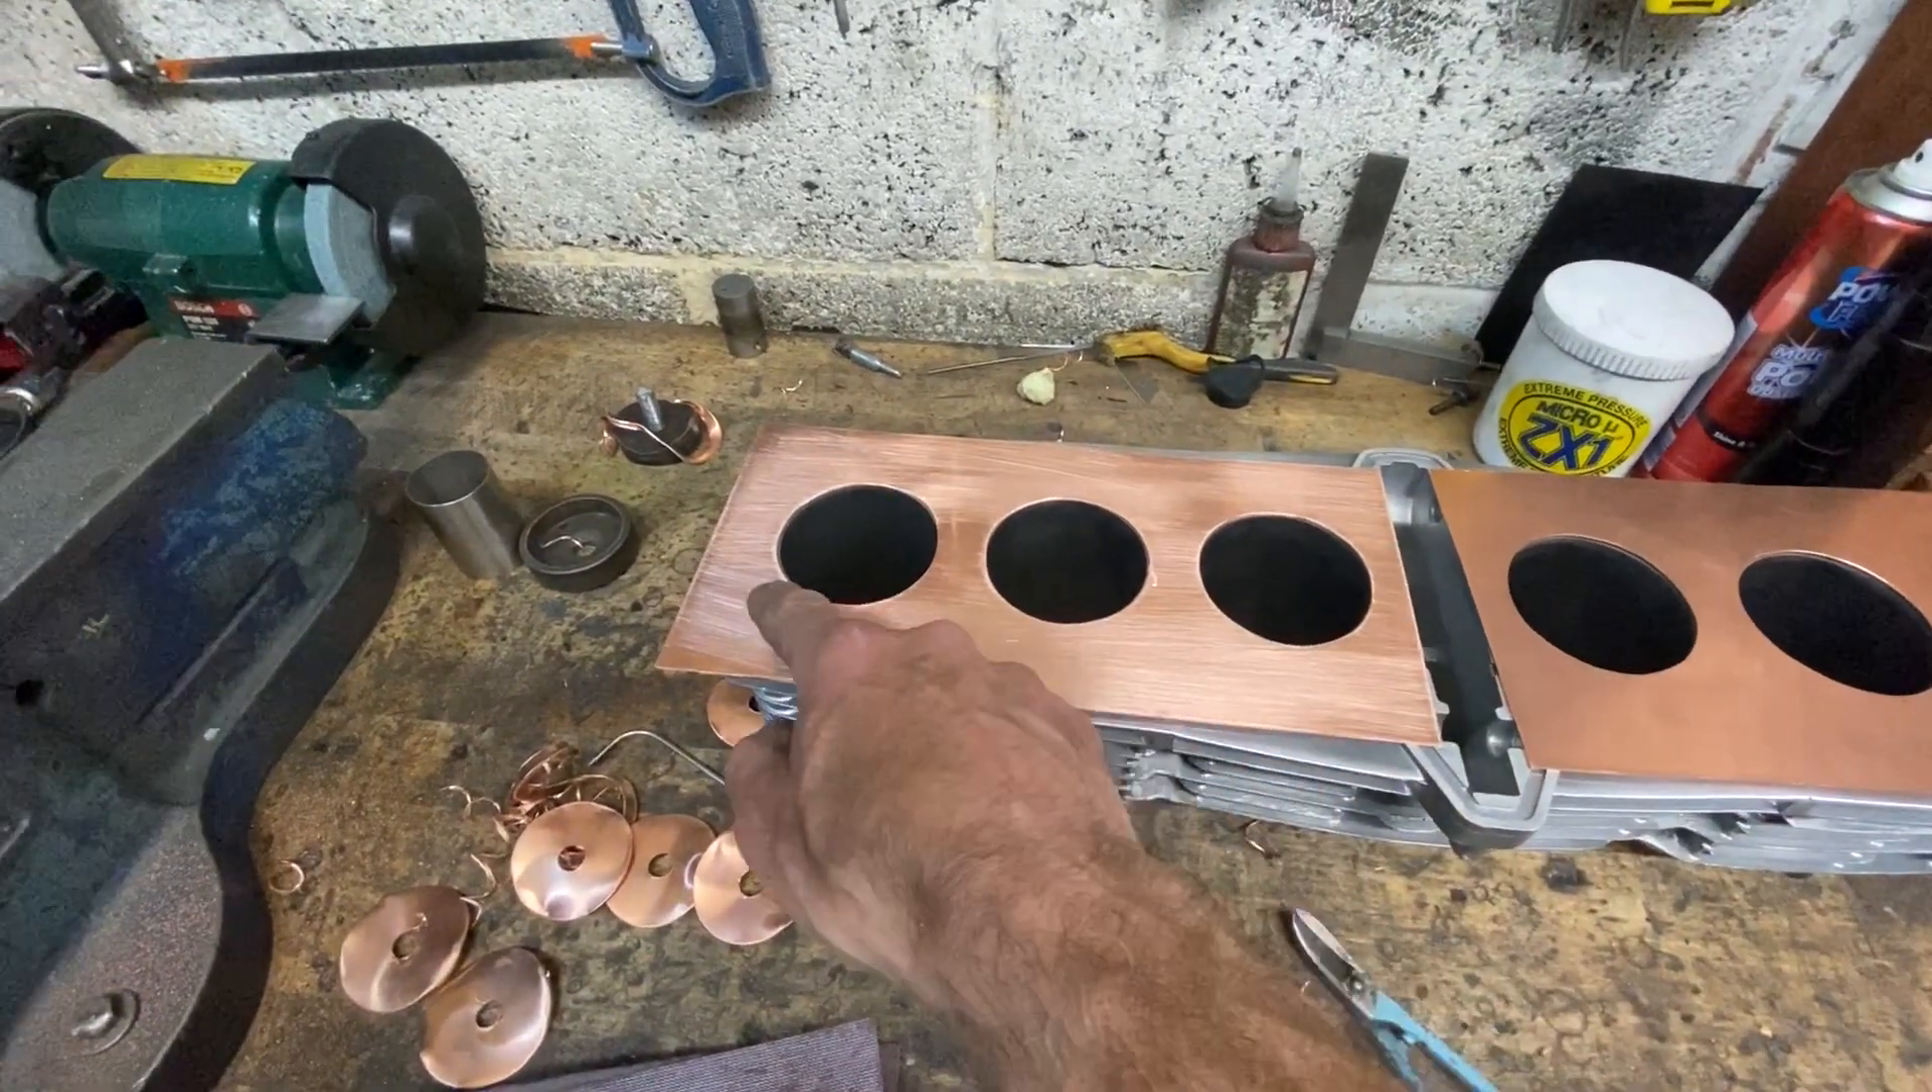With the polishing complete, I place the two copper gaskets back on top of the cylinder block and get ready to mark out the periphery and drill all the holes where the studs are going to go.